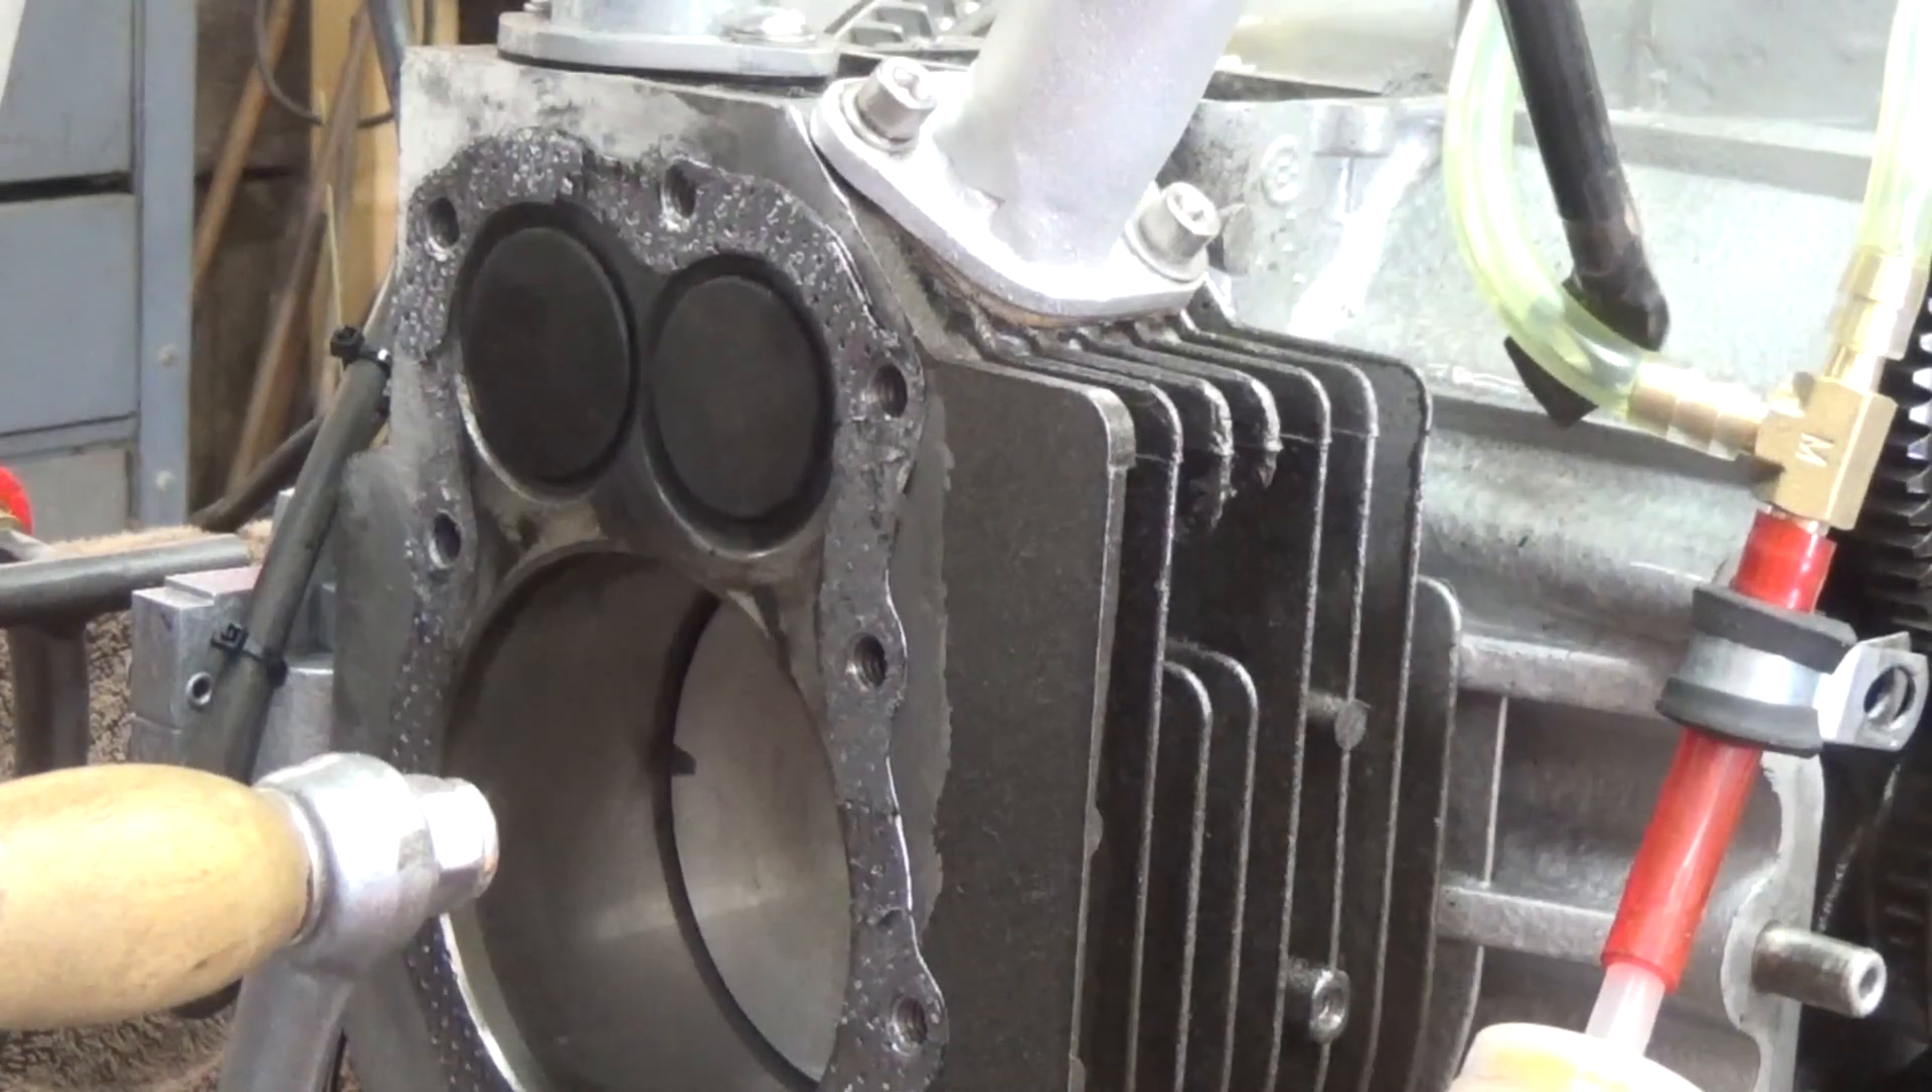Well, I've pulled the head off here on the left side and there are four strokes to the engine.